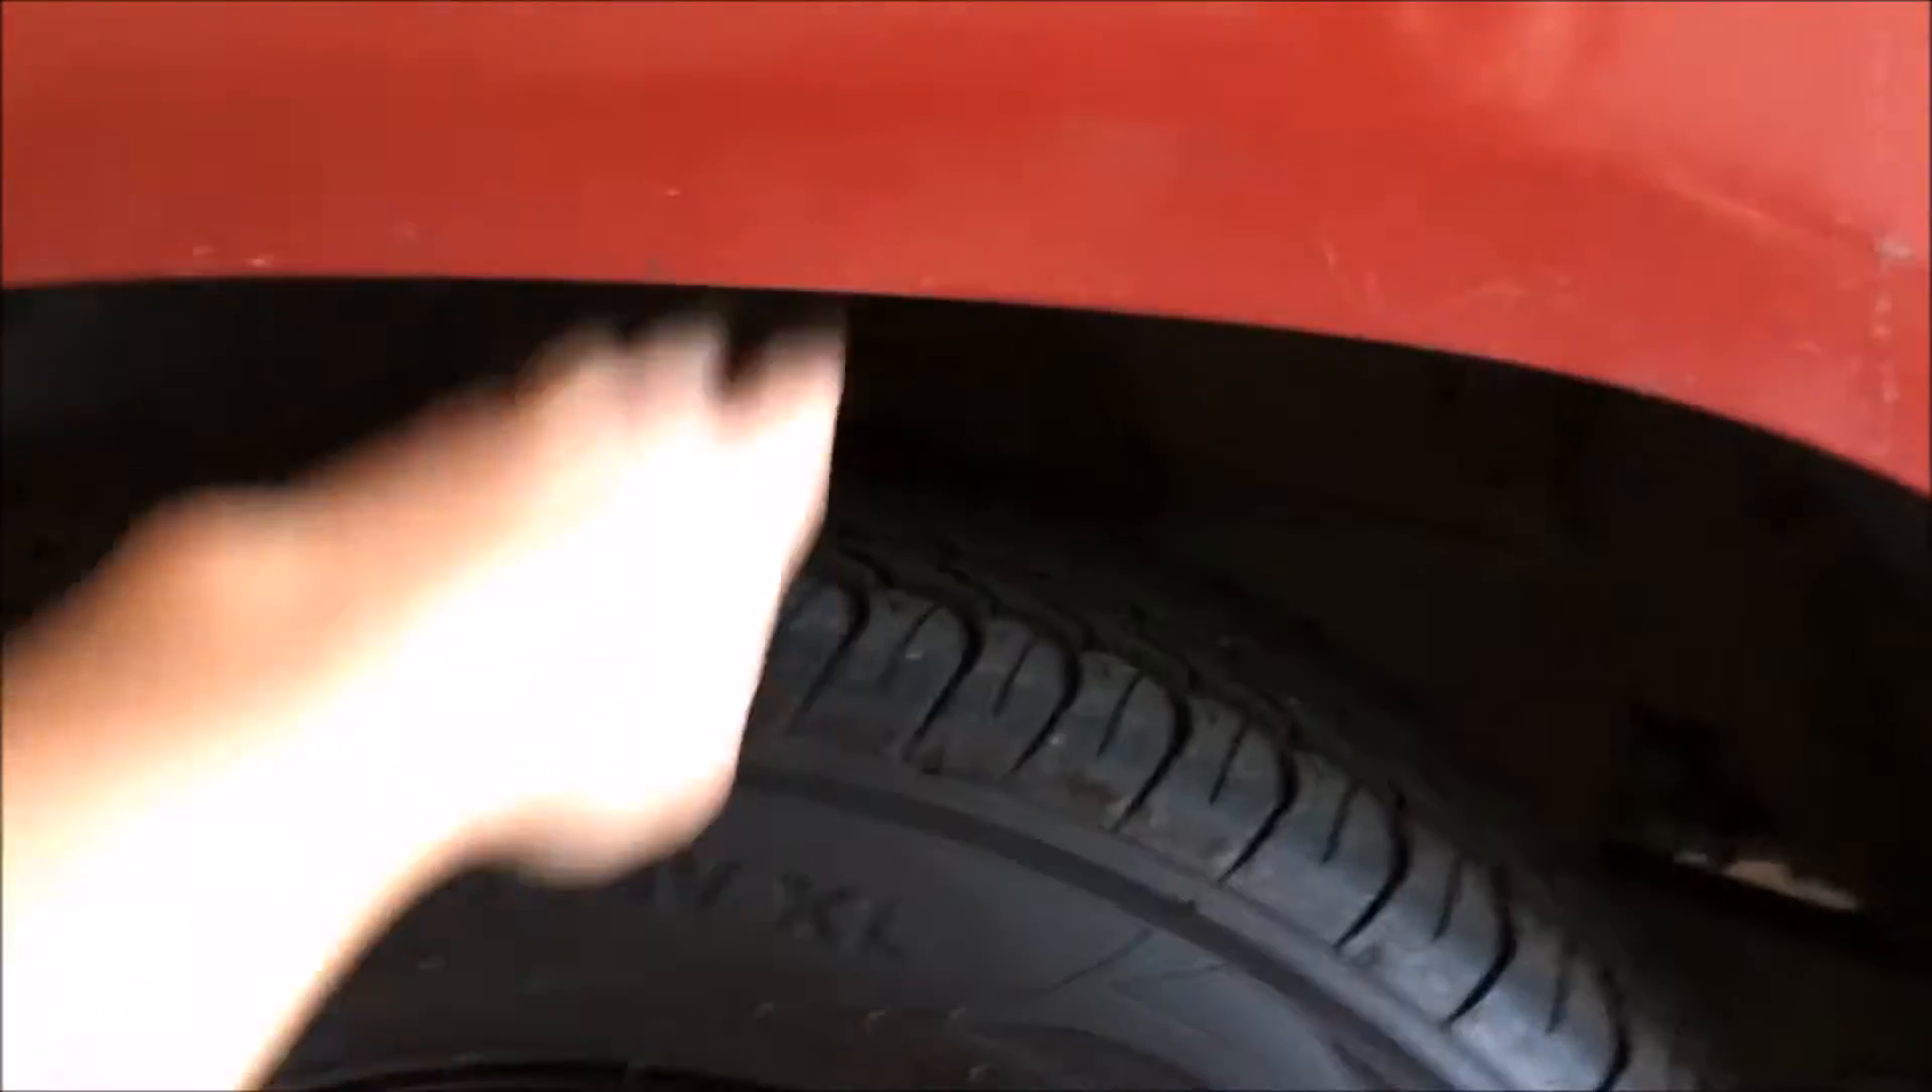There's mad wheel gap right here.